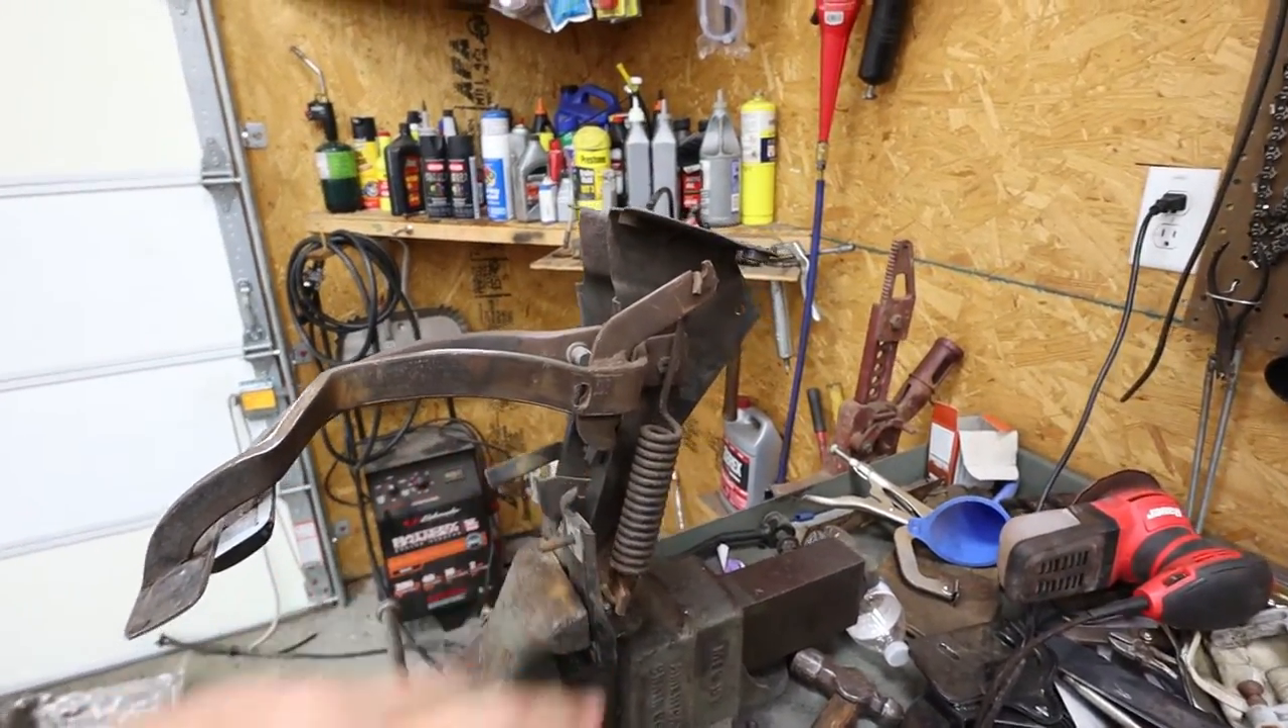So anyway so here is the clutch pedal assembly already removed from my car.